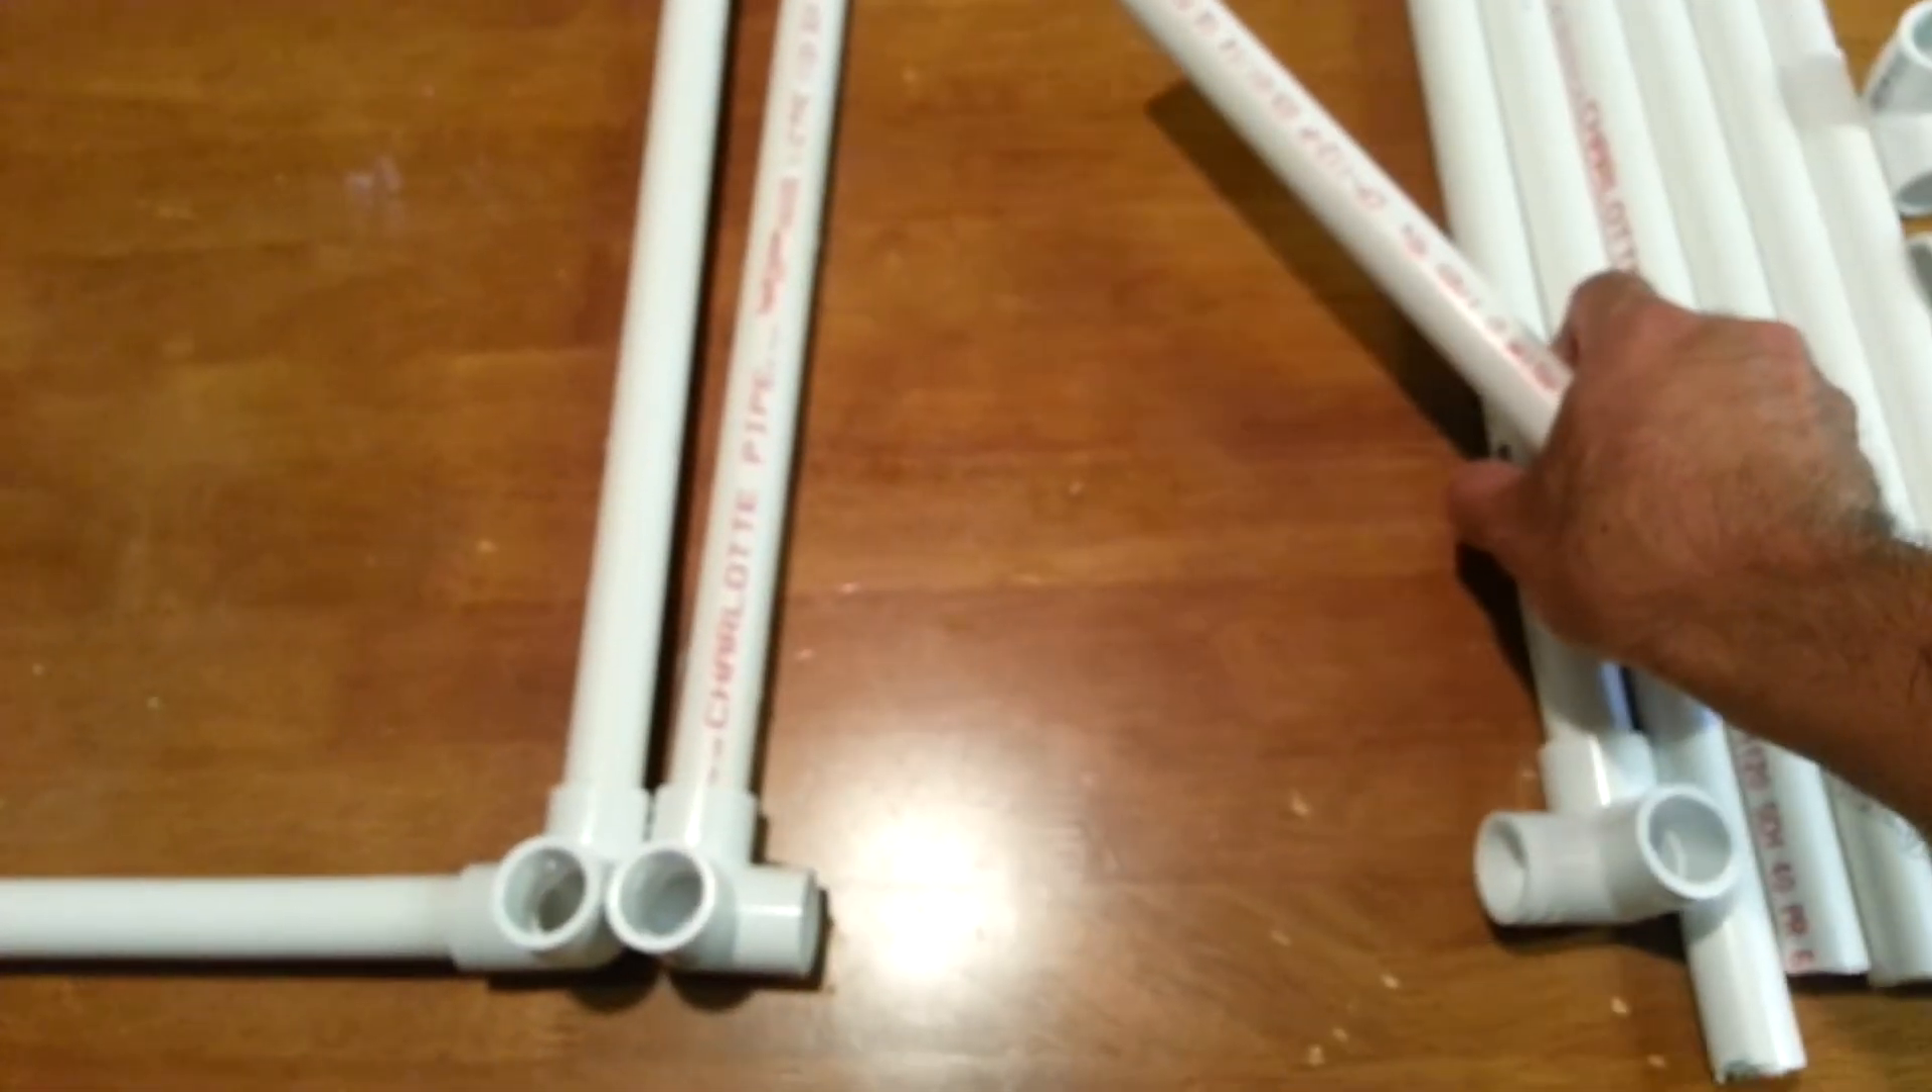The PVC corners or right angles fit just like that.